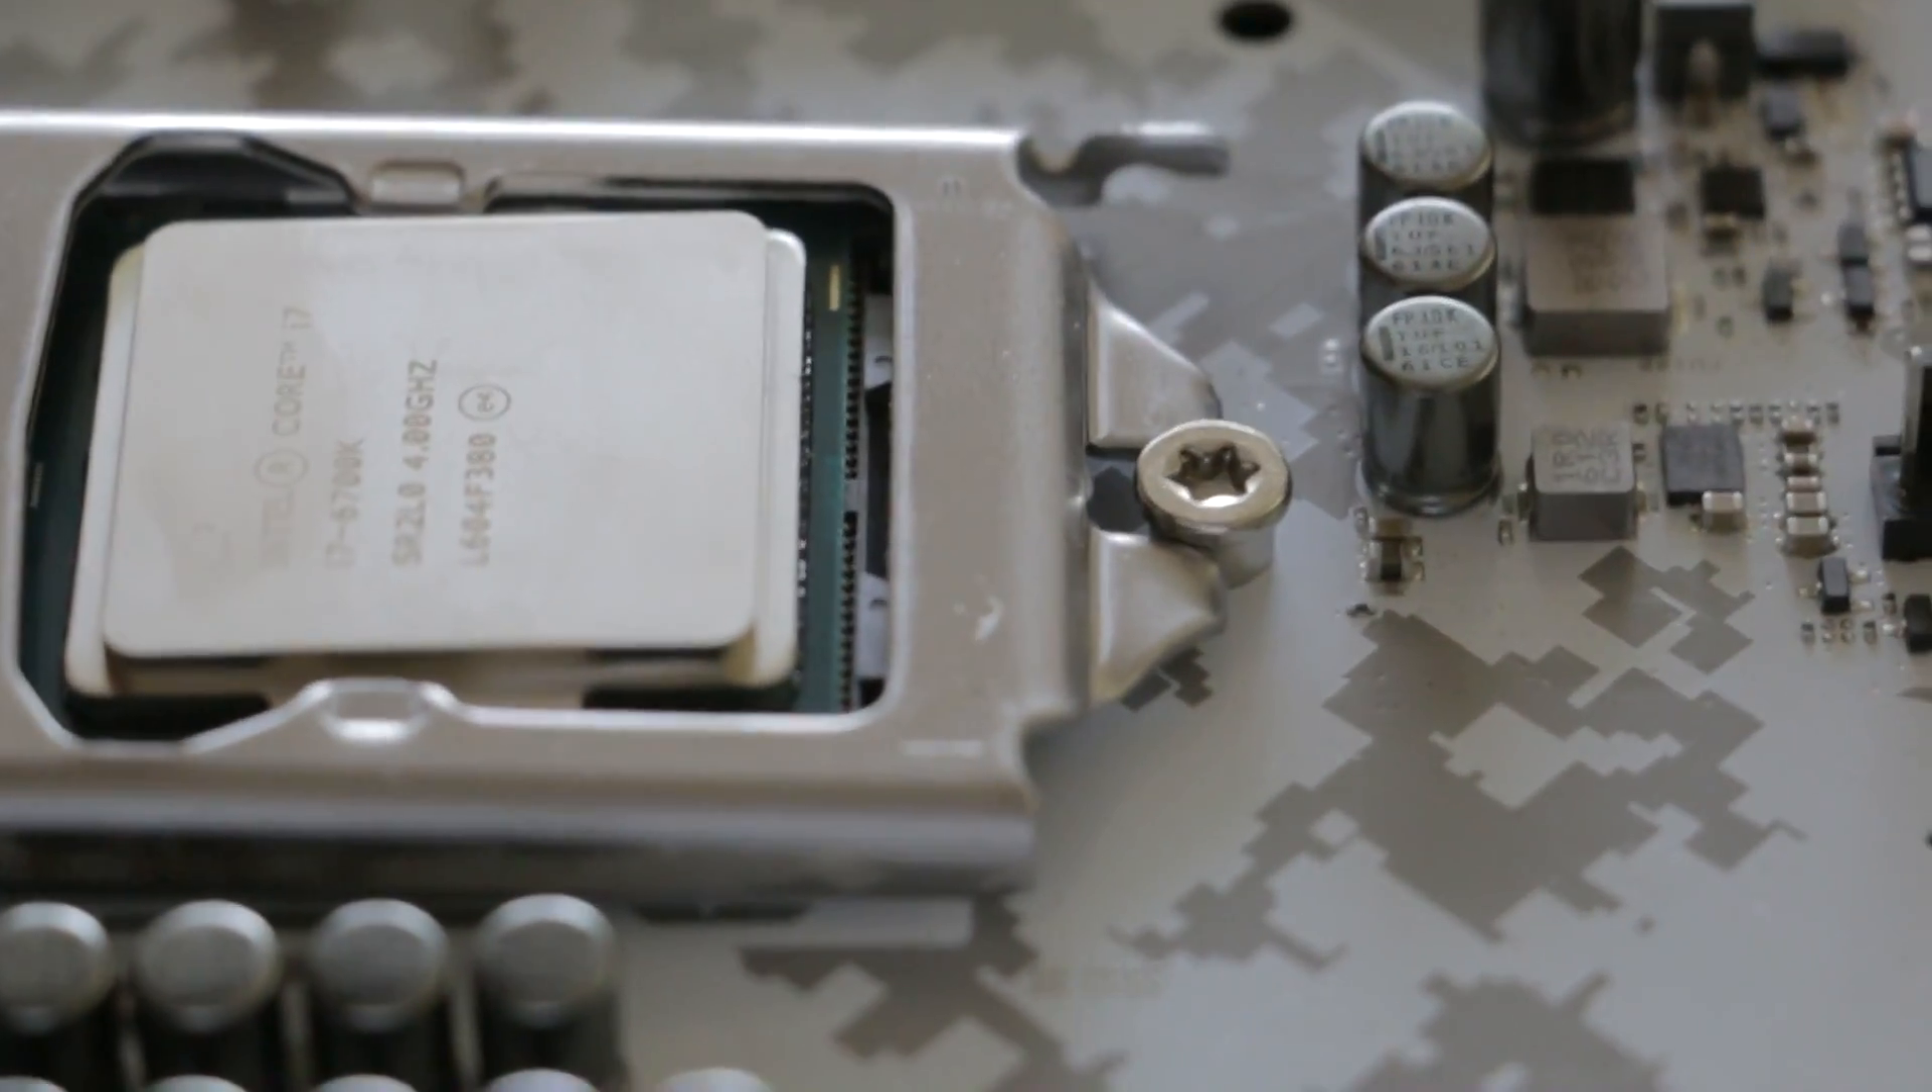Okay now that we have reinstalled our CPU hatch door screw I want to point something out.